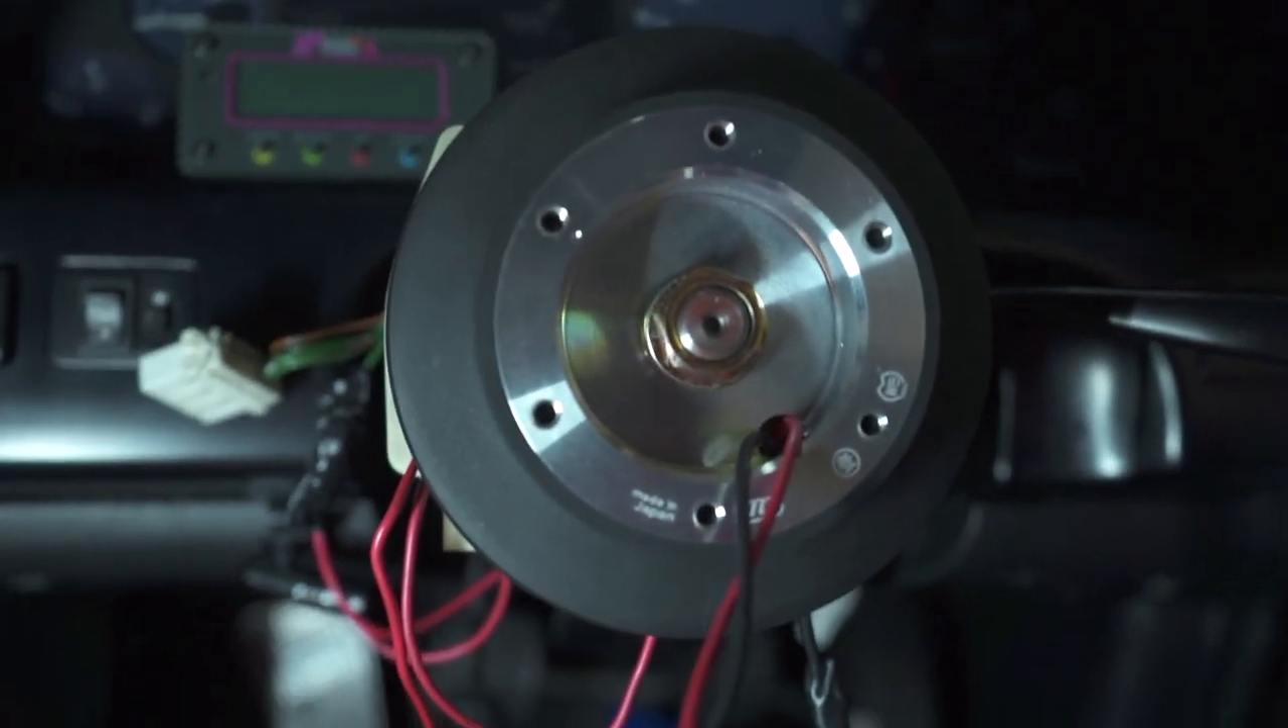So I have the wires run through.